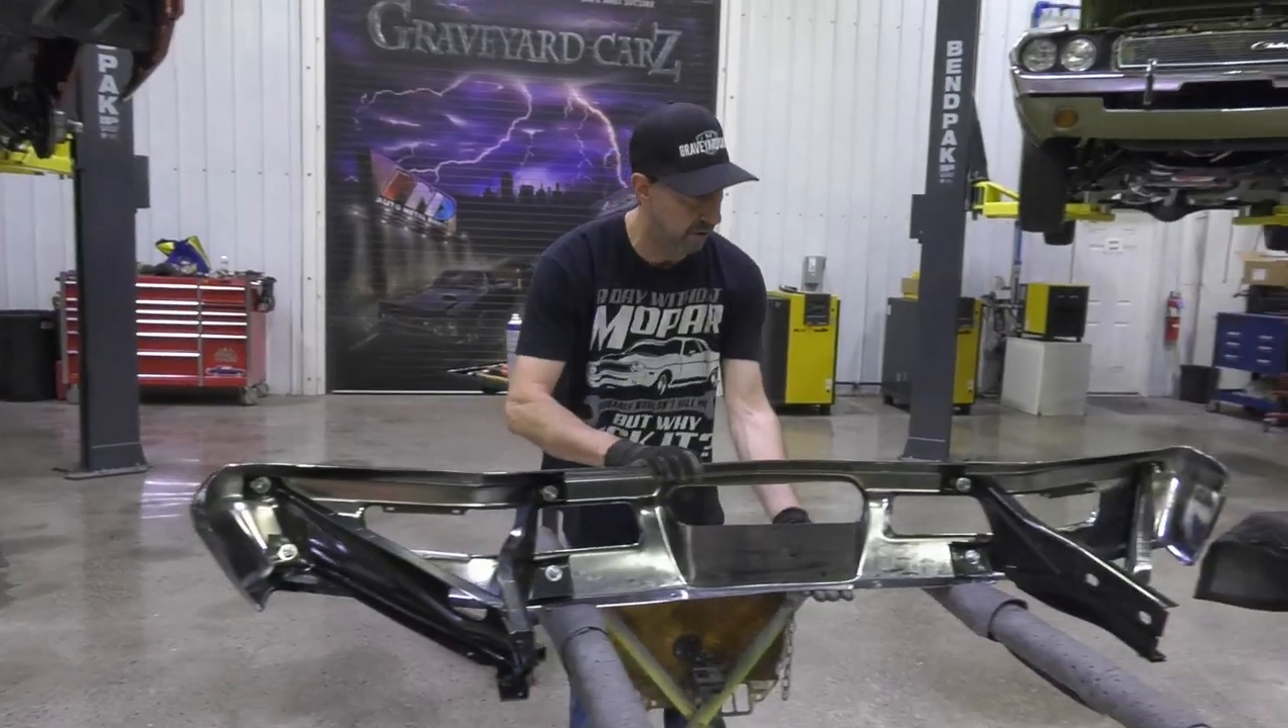Bumper brackets are on and done.